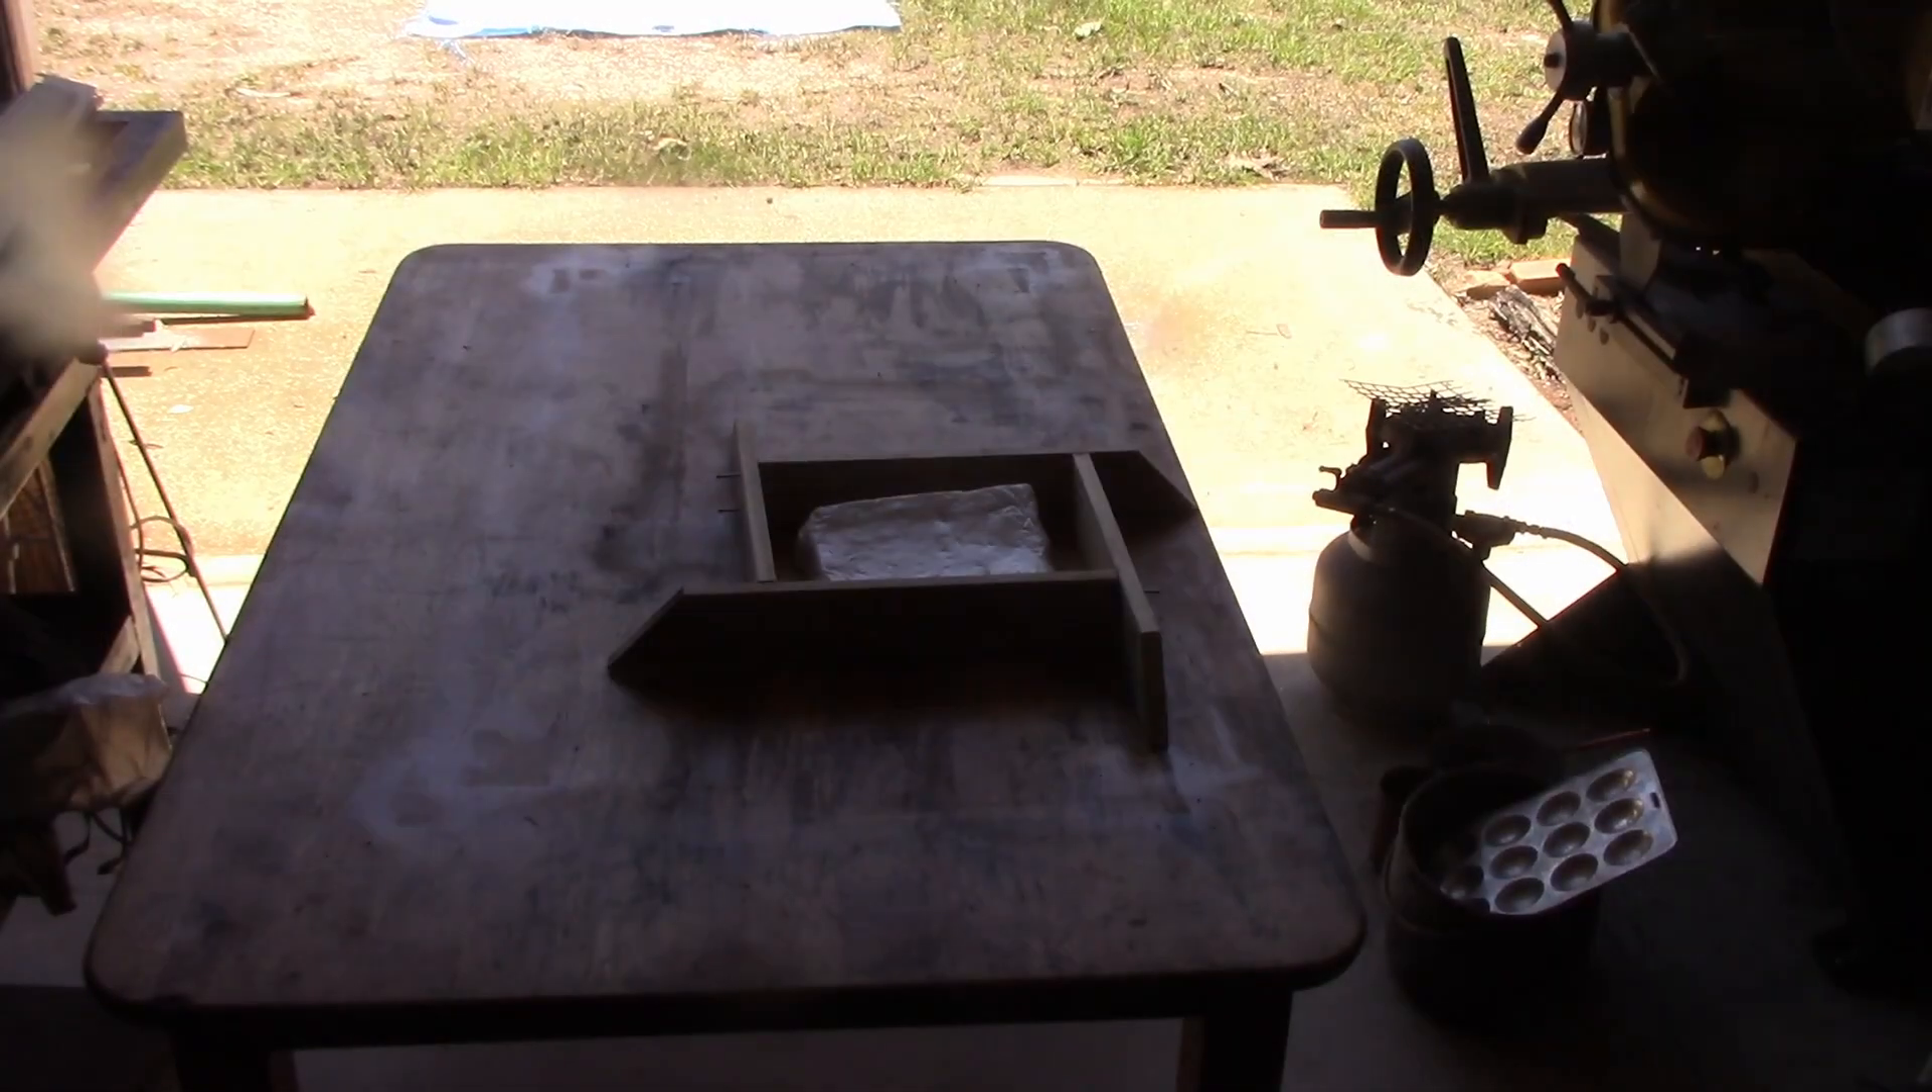And there's the box all put together.